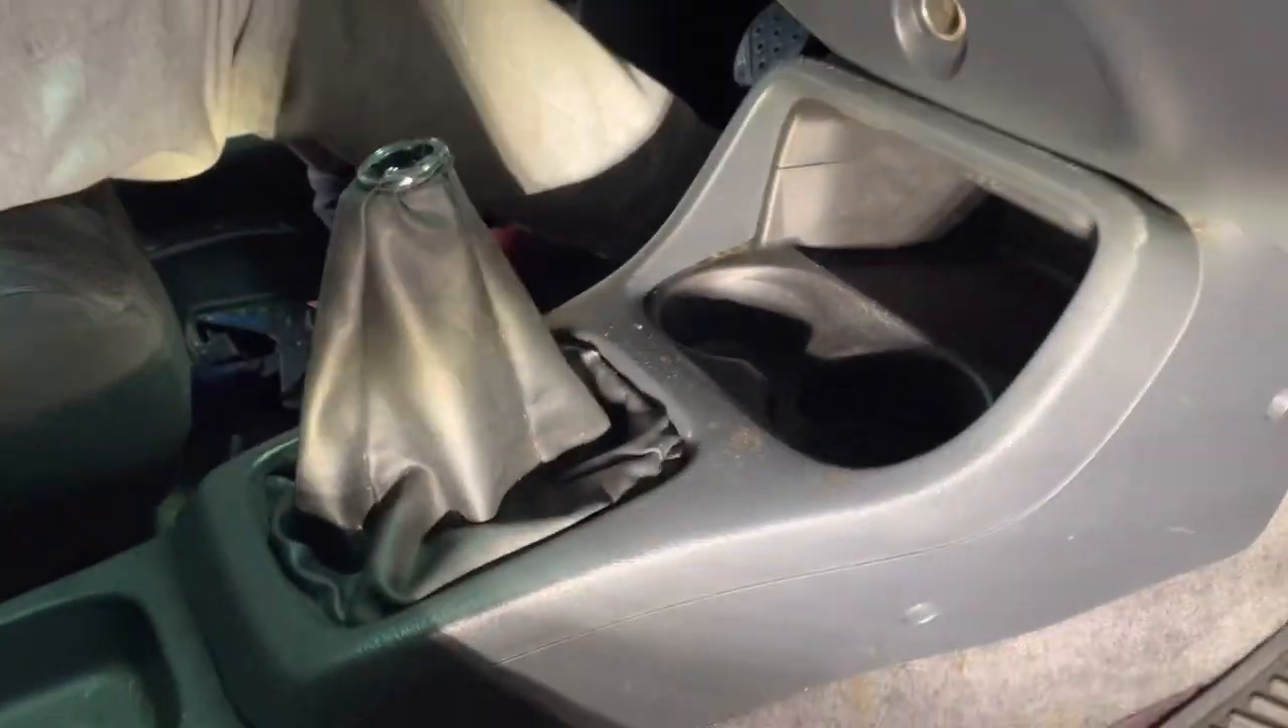All right, so now we got the shift knob off.